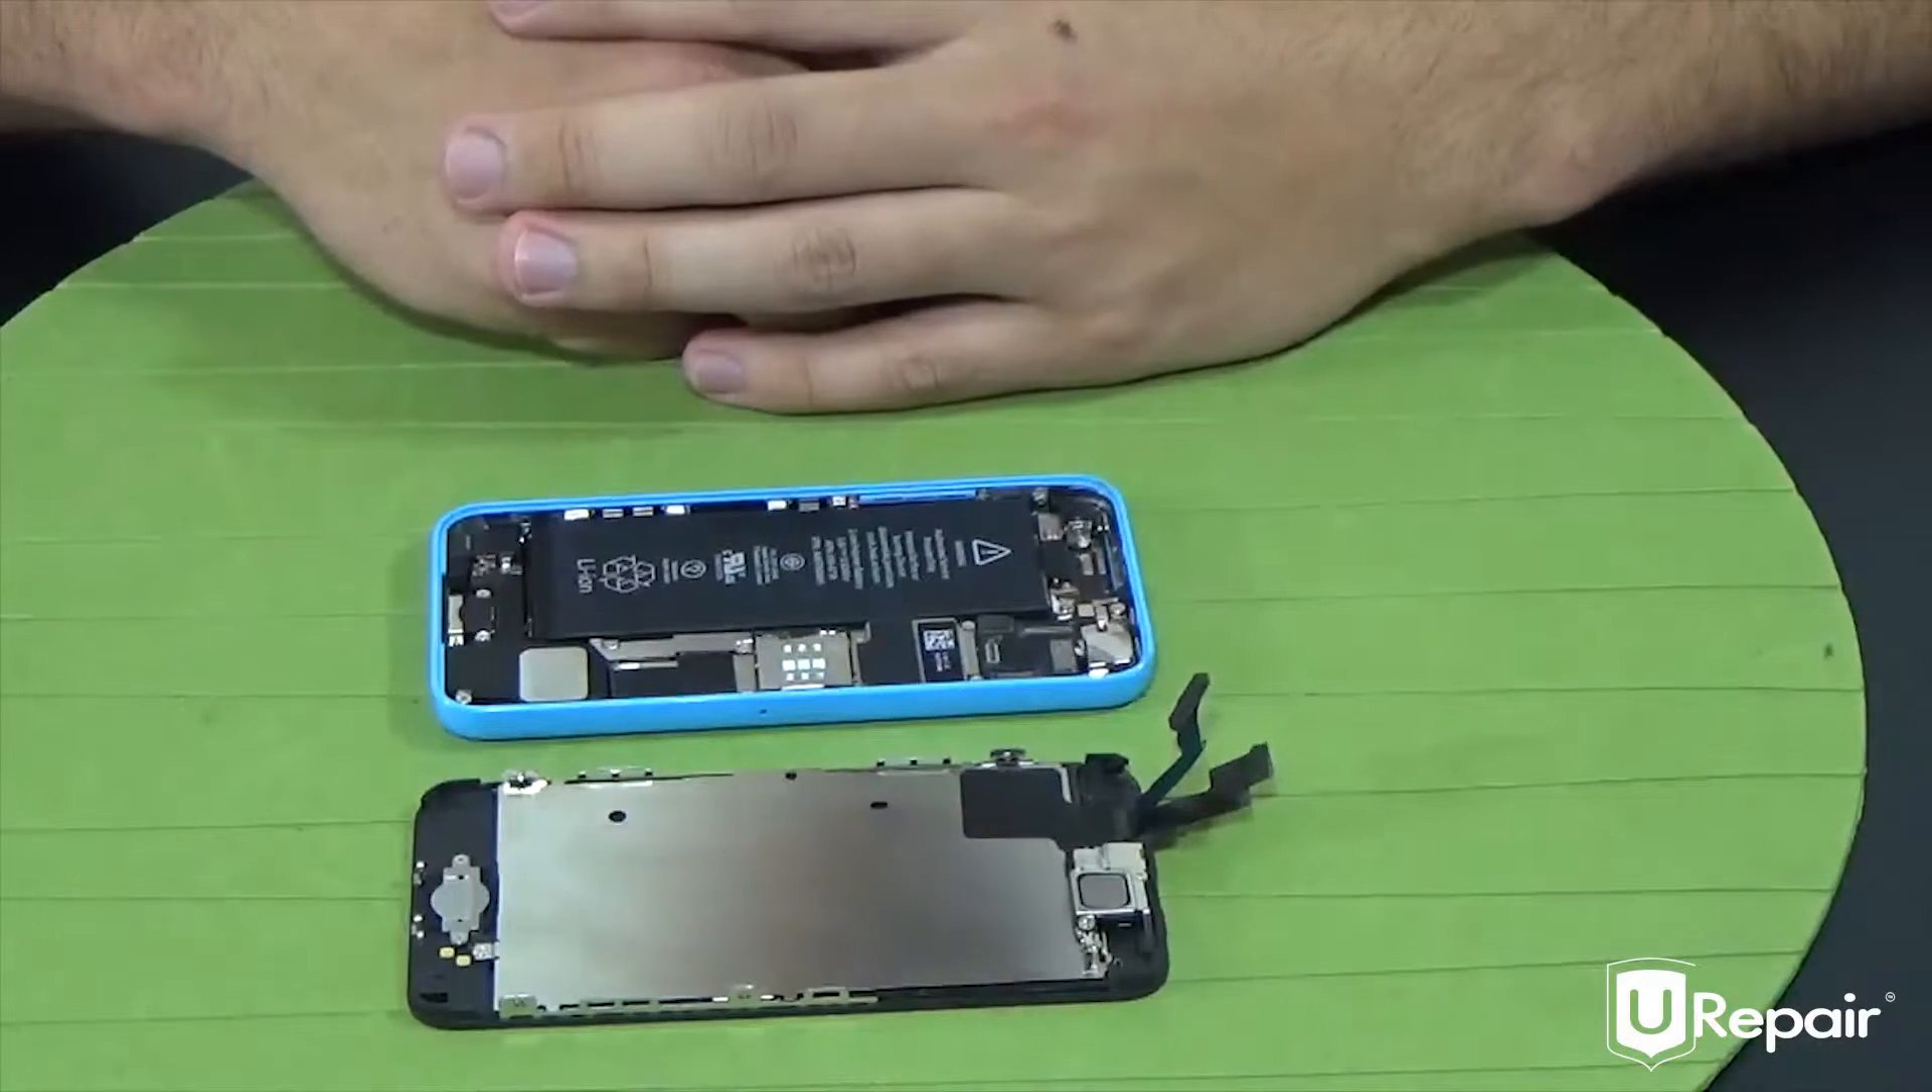And we have successfully opened the iPhone 5C.